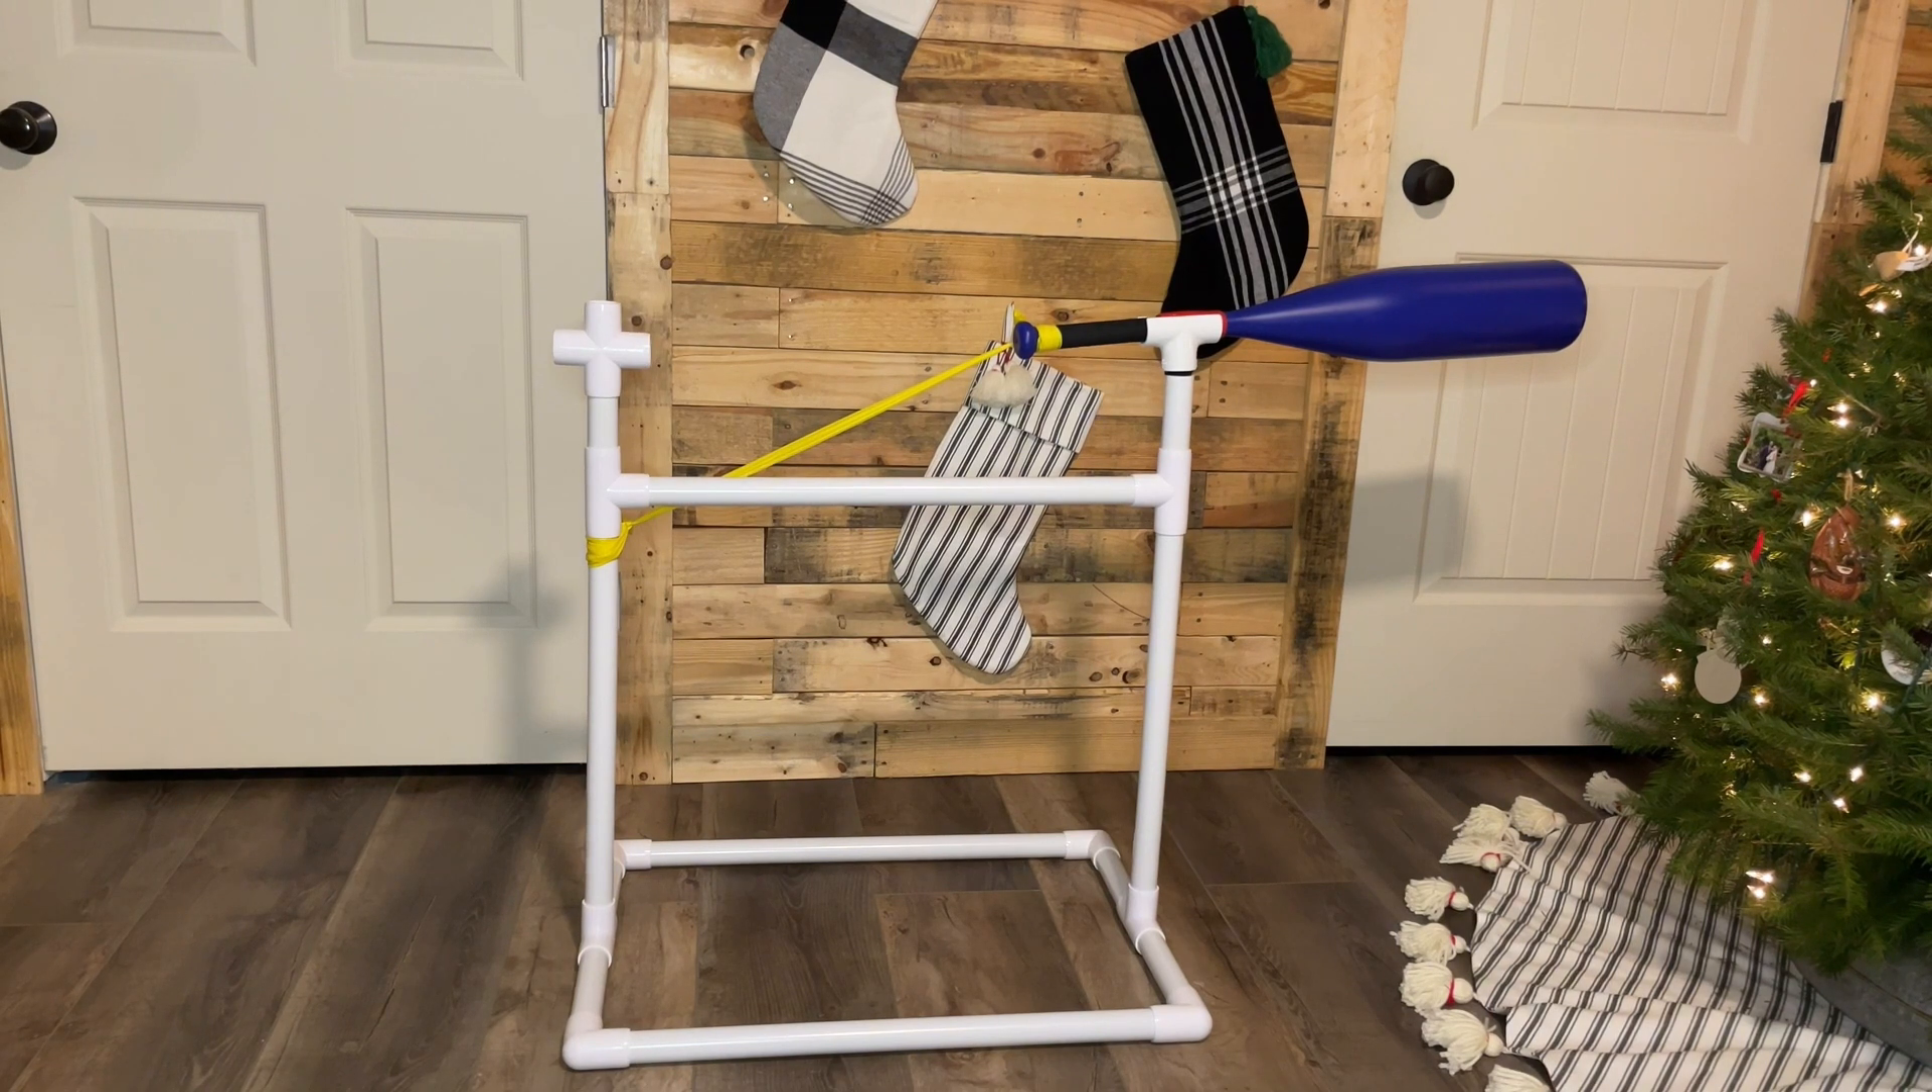This is what your structure will look like now with the TheraBand attached.